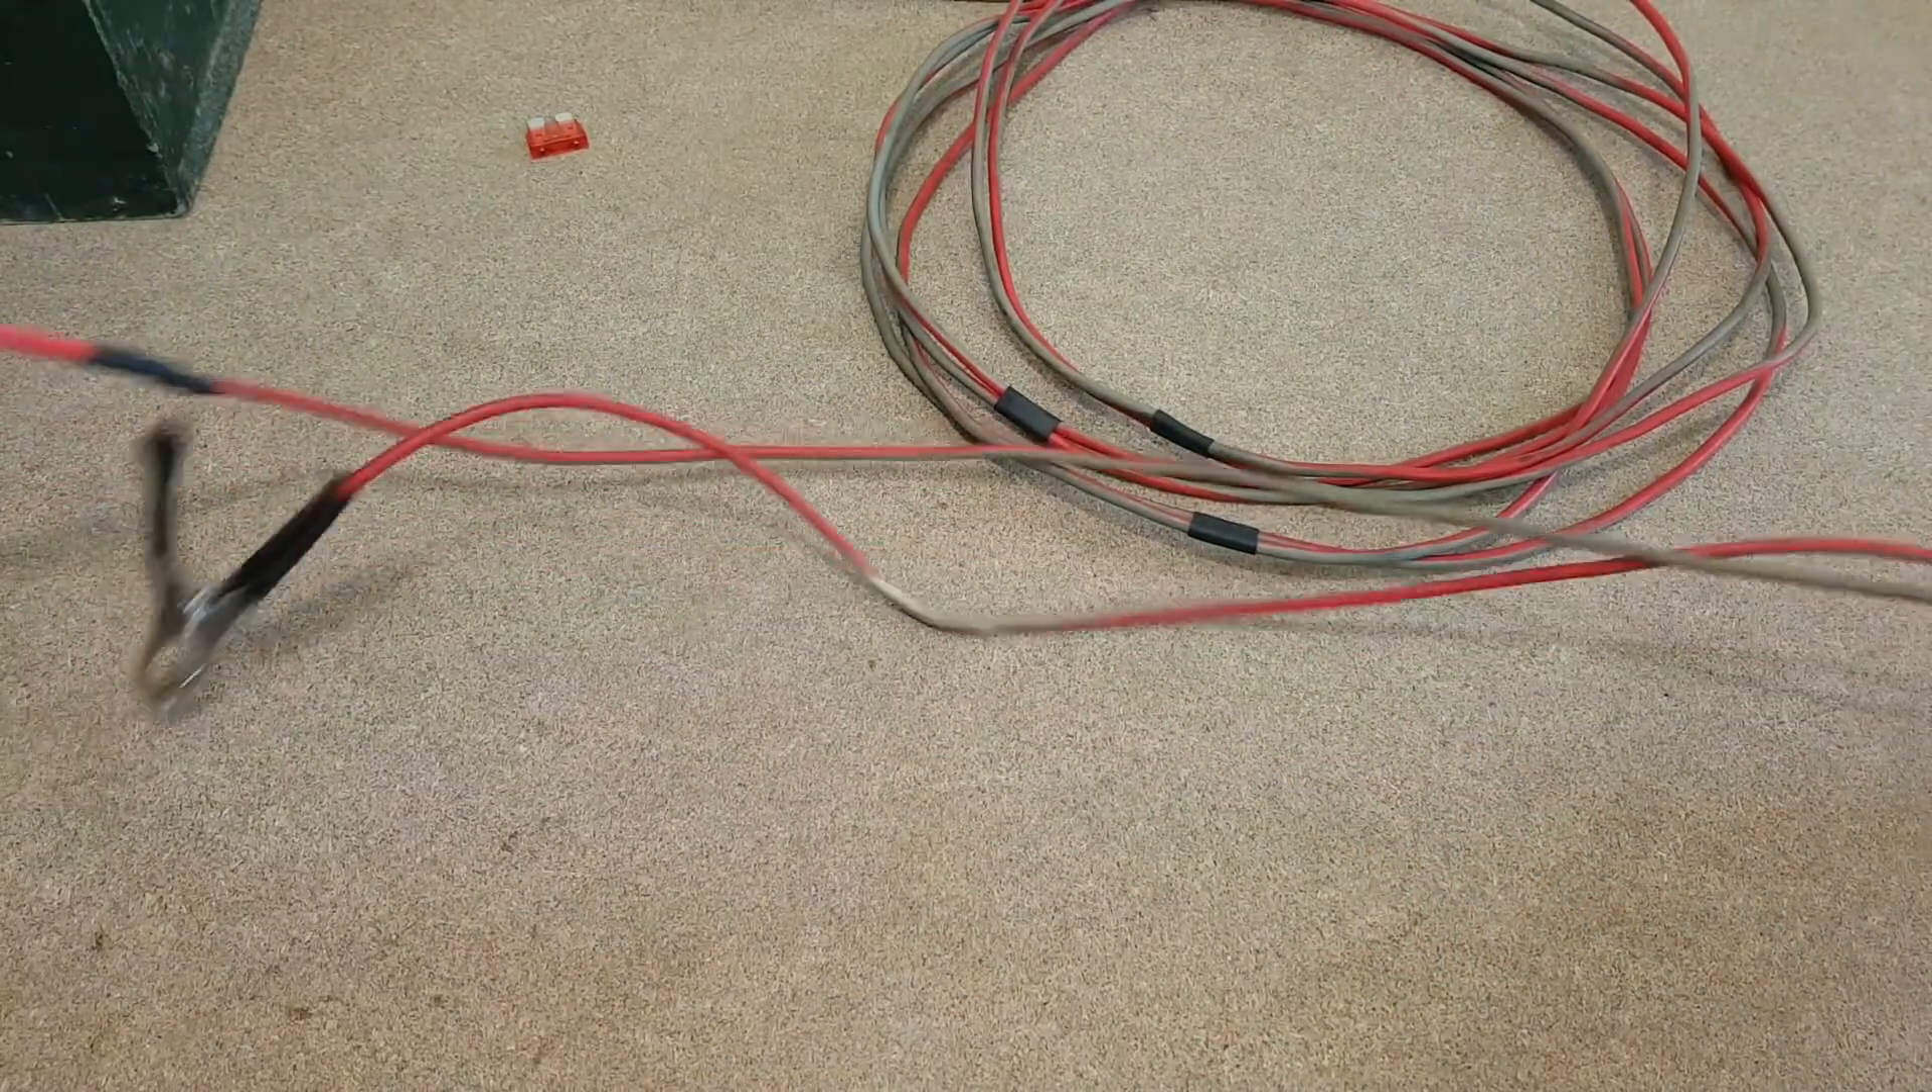So, I cleaned the wires a bit and grouped them together with pieces of shrinking tubes.